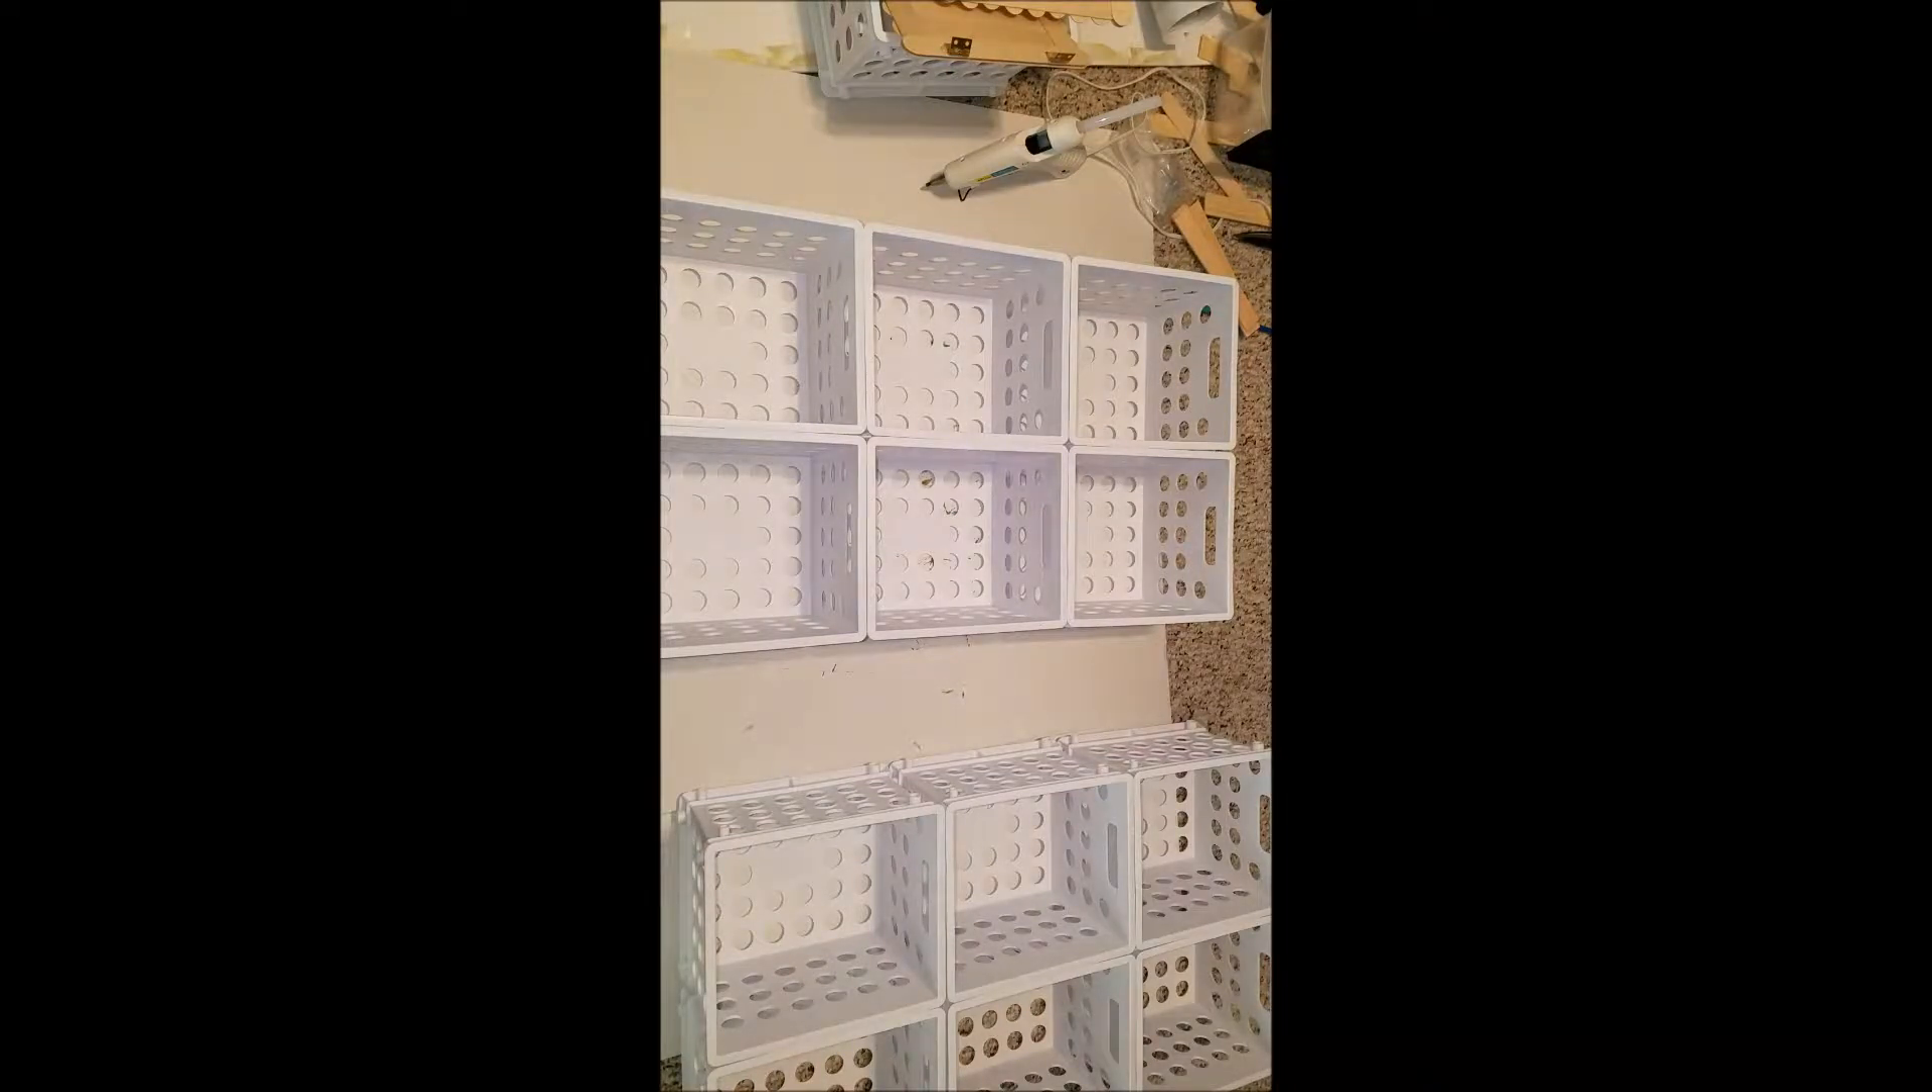I didn't glue the entire organizer together but I did make my two sides and for that I used six cubes for each side.